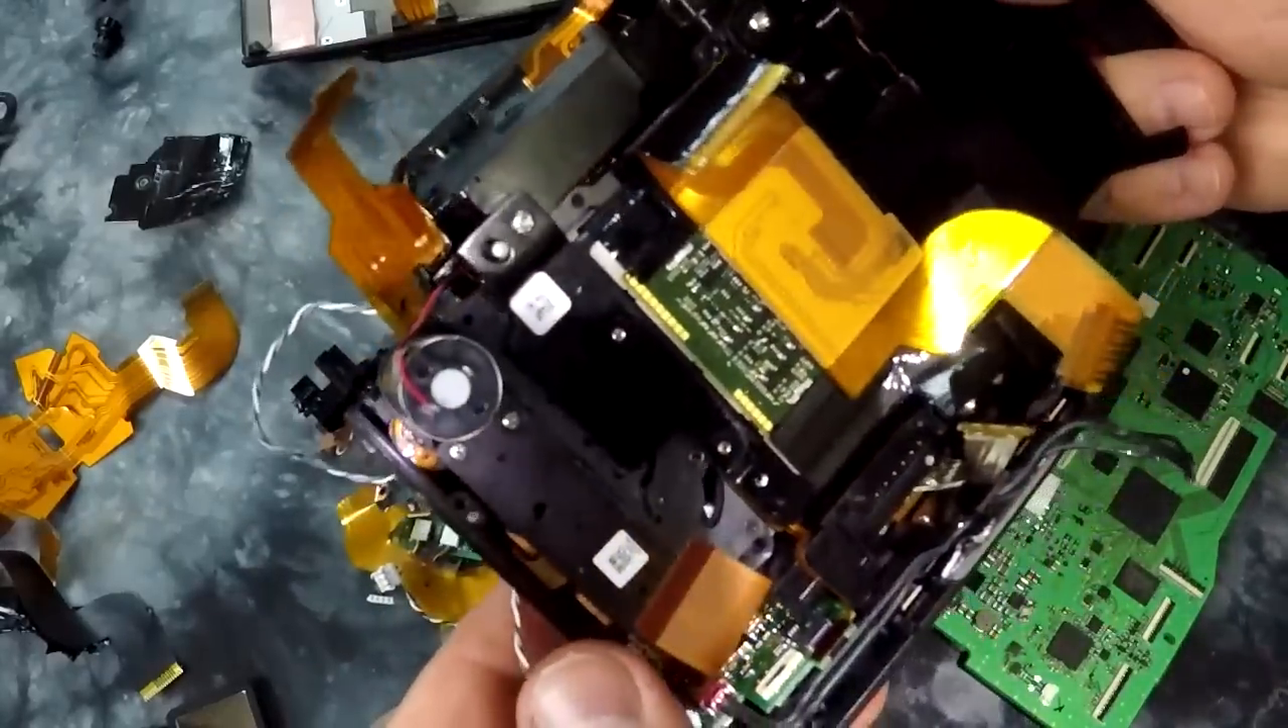This camera is mostly apart. And what we got left here is a lot of plastic.